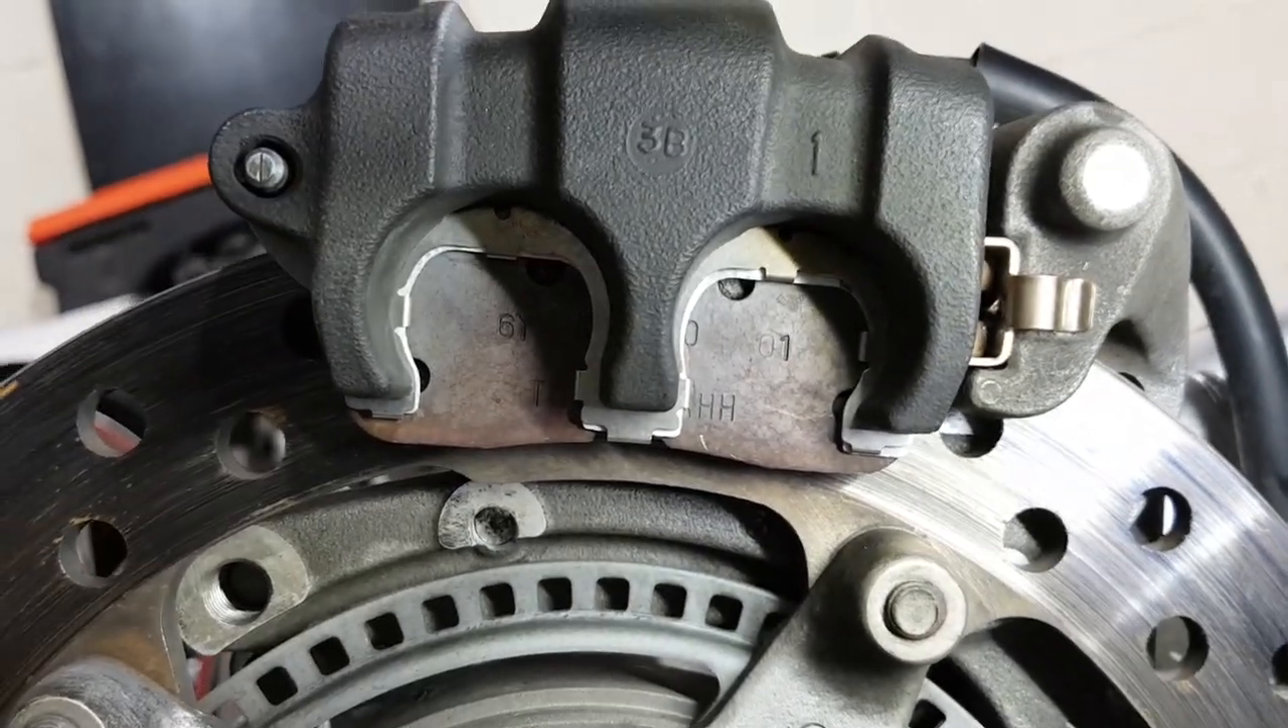On voit bien les plaquettes qui sont dans le petit clips.